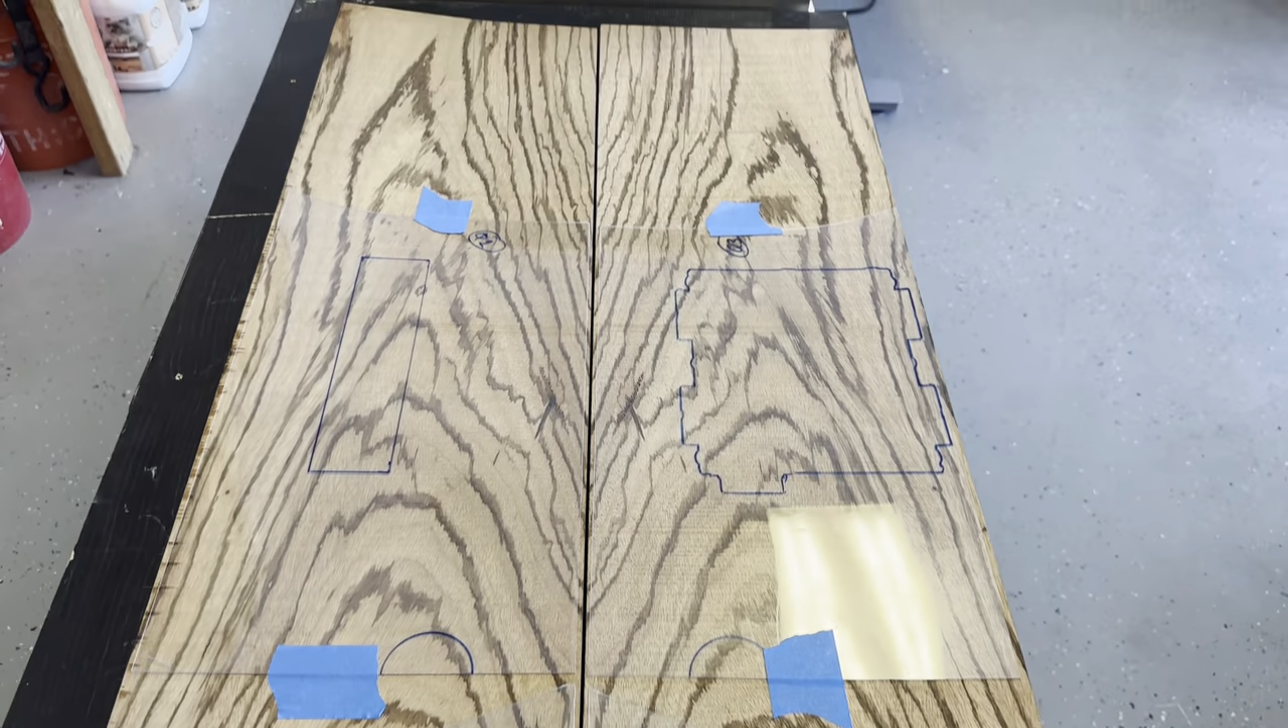So, if you notice, the wood is lined up, the pattern all the way up there.